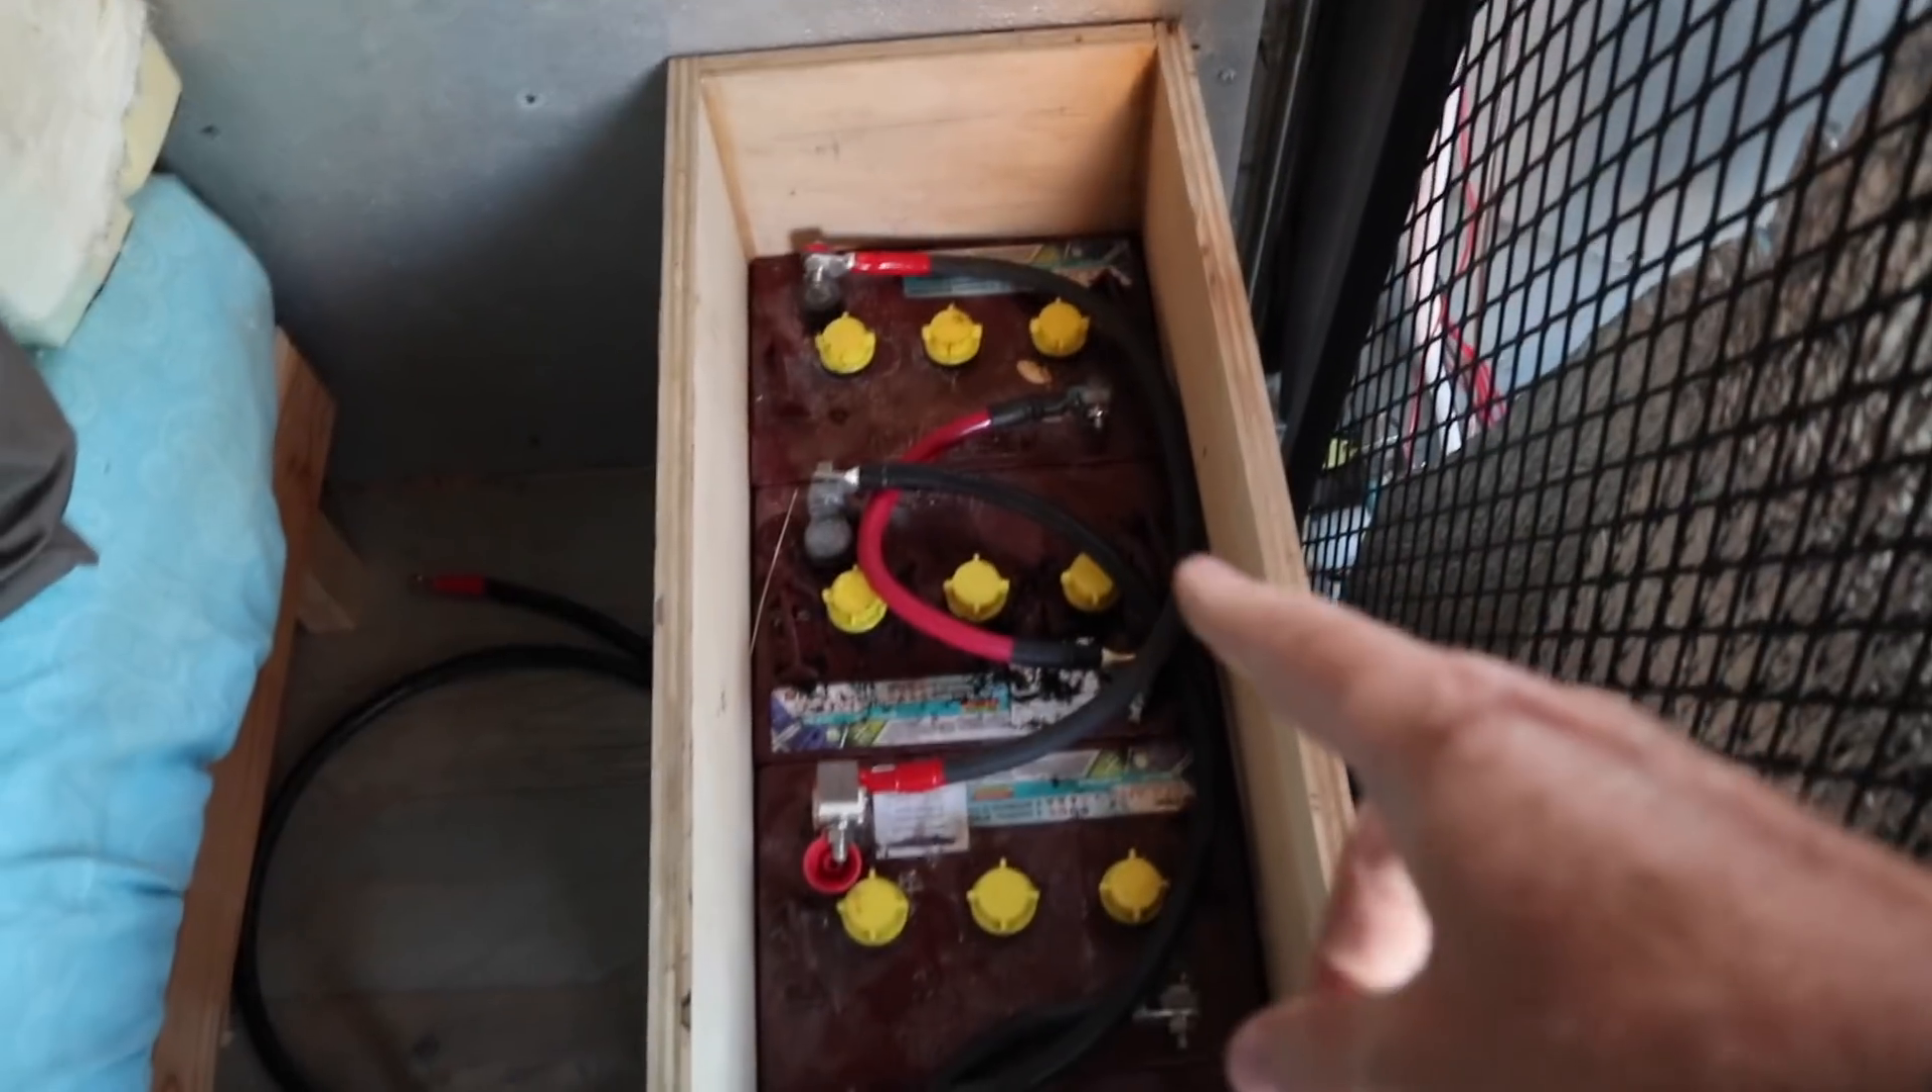You can see all the batteries are in place and wired all together.